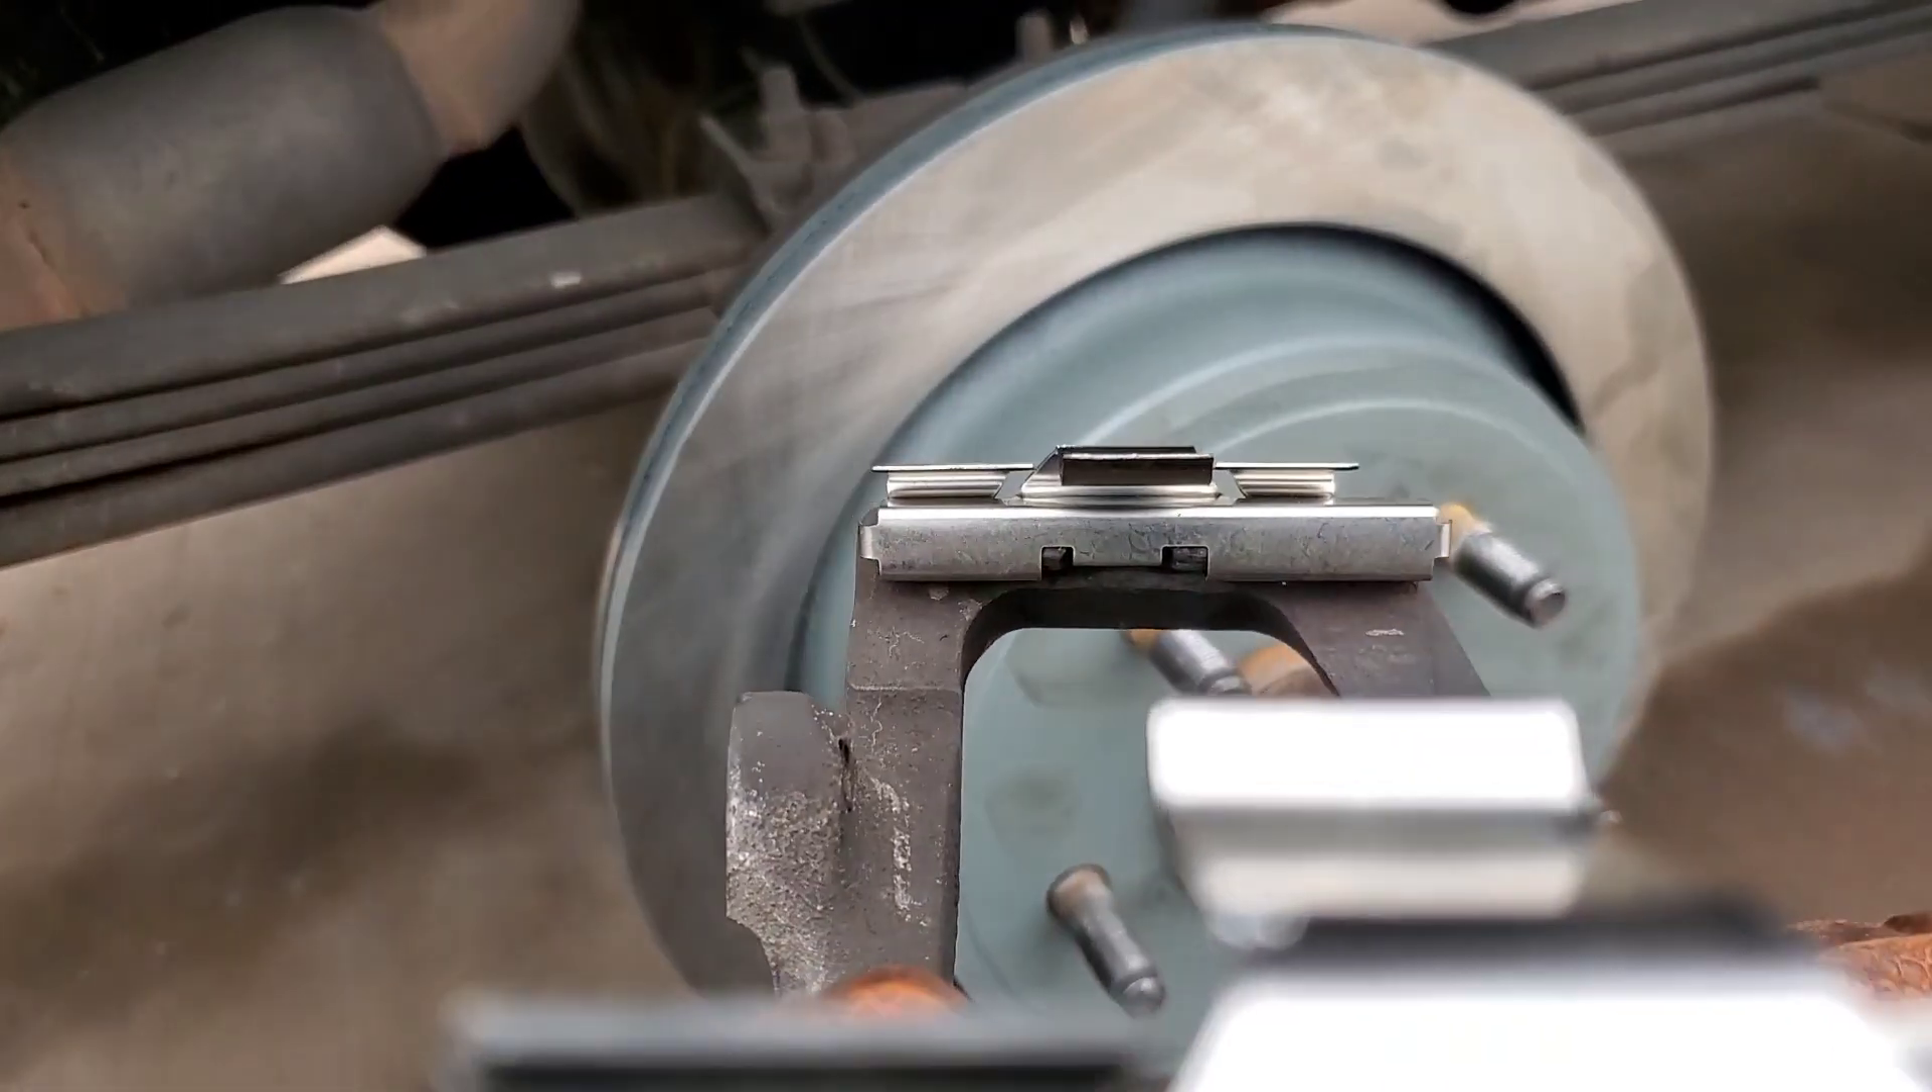Ya puse mi disco por ahí Aquí le estoy poniendo Las láminas.